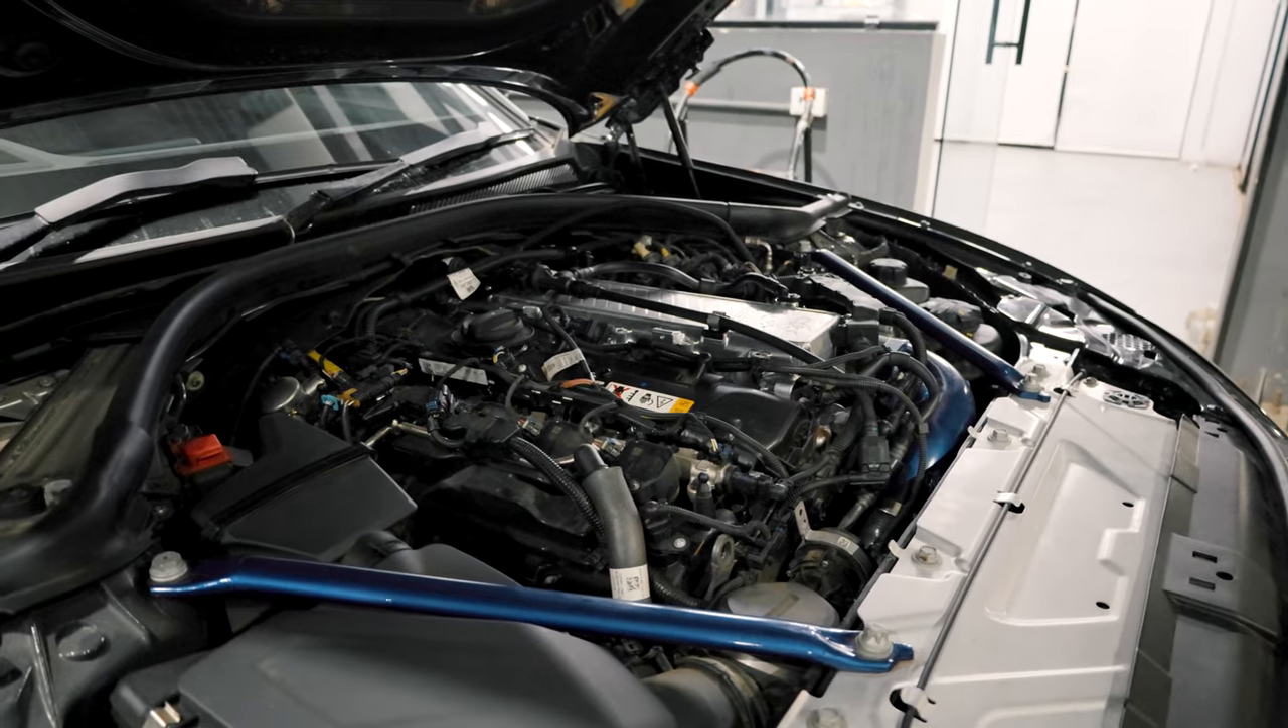Now right now of course the engine cover is not on so it looks even crazier.